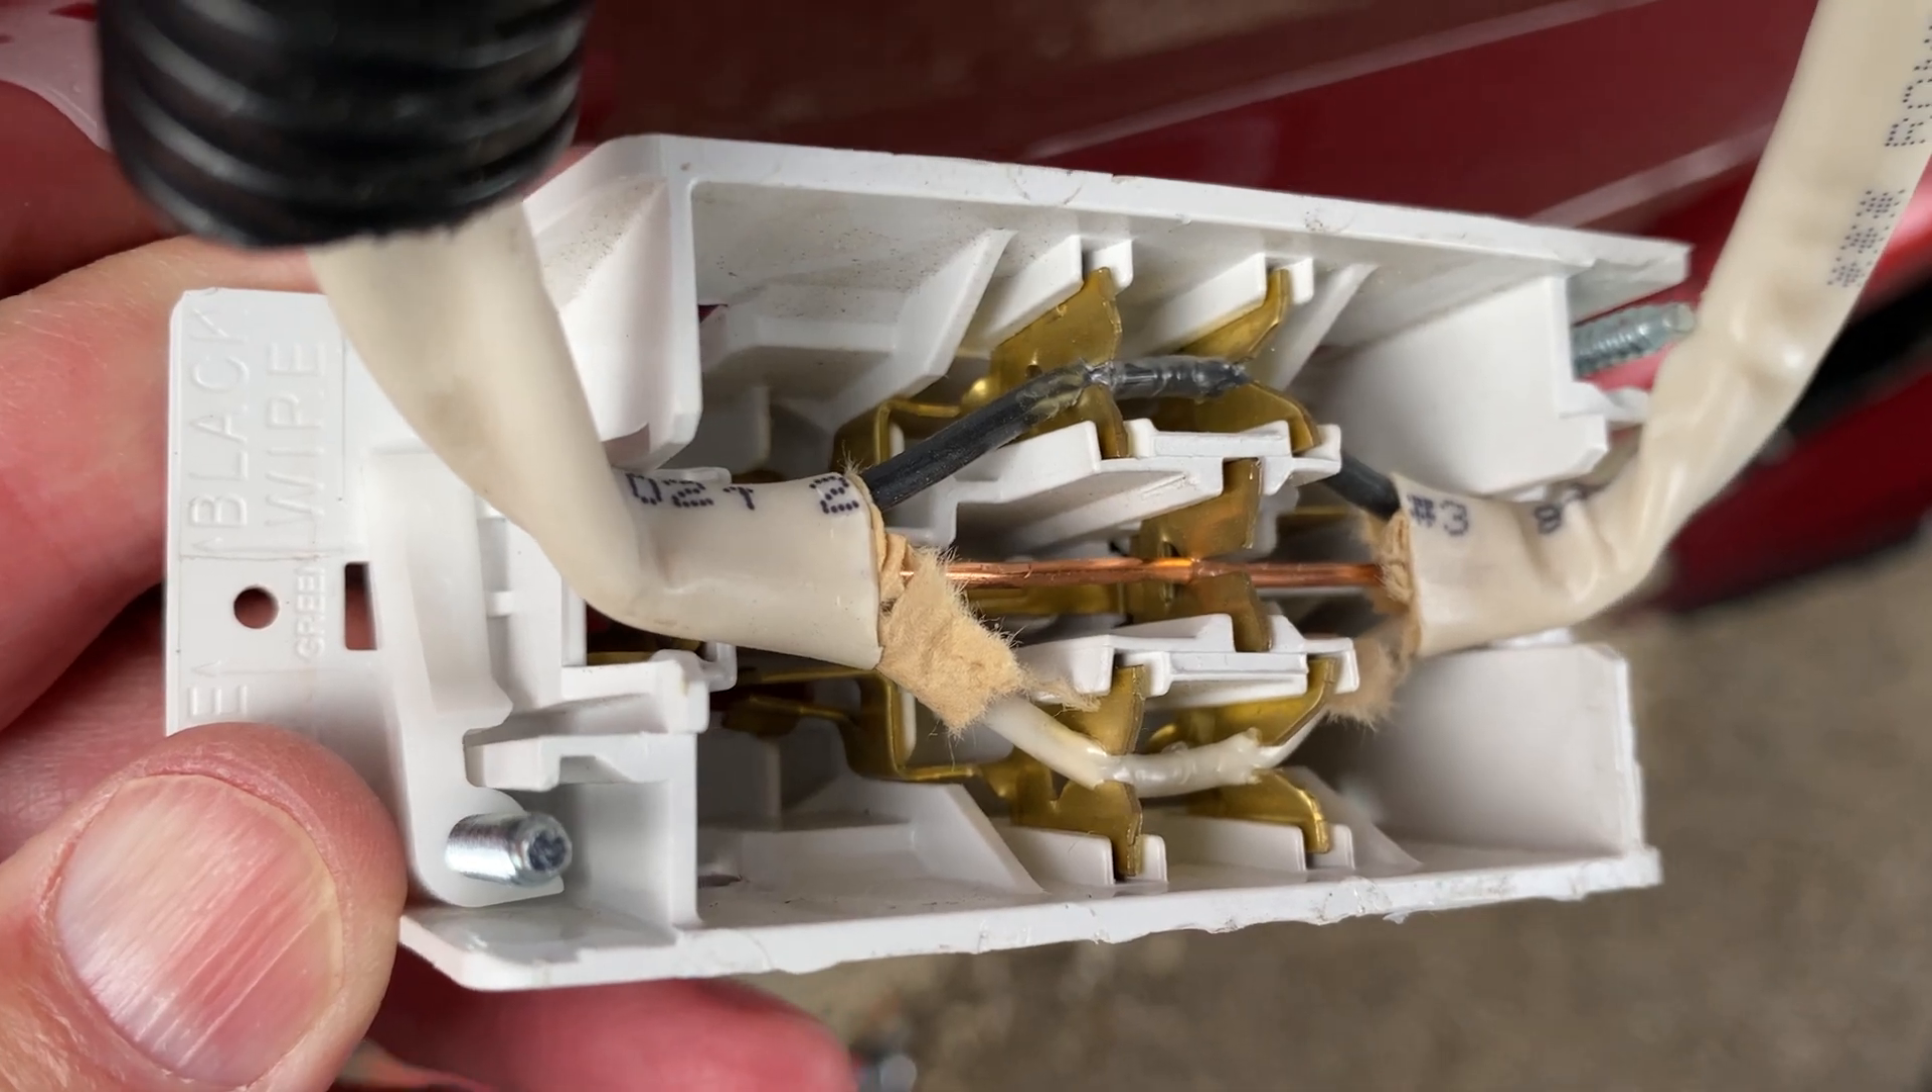Like the other receptacles, I removed the paper from around the copper ground.